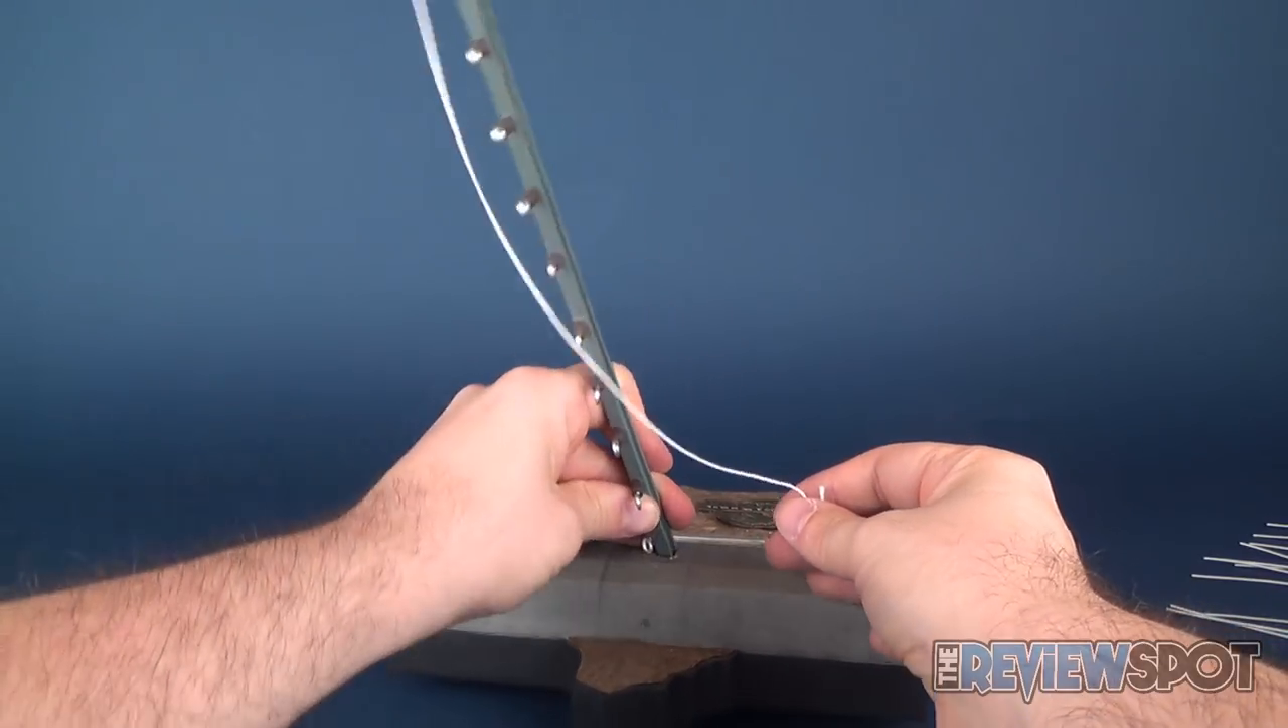I actually don't find that my post sits straight up. In fact, mine seems to want to lean more to an angle where I've noticed that maybe there might be, I don't know, some additional material that's still left in the socket of the hole.